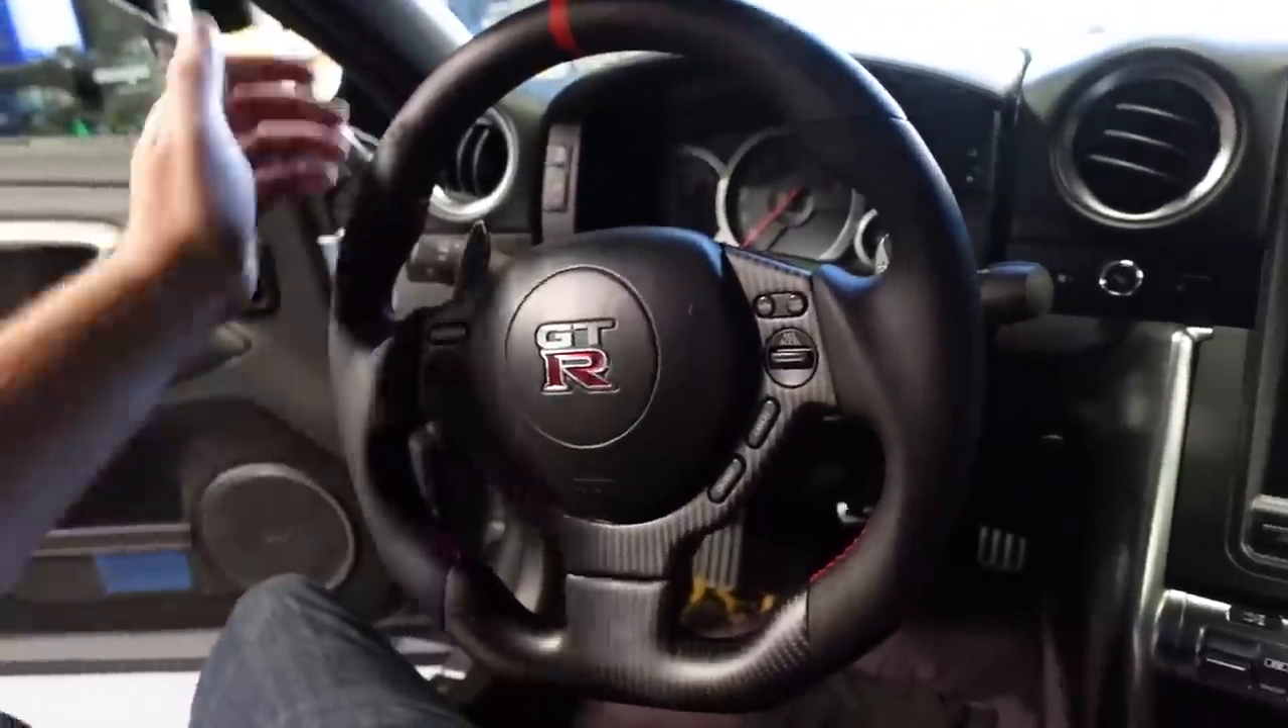And just like that, the Carbontastic steering wheel is installed and it looks fantastic.